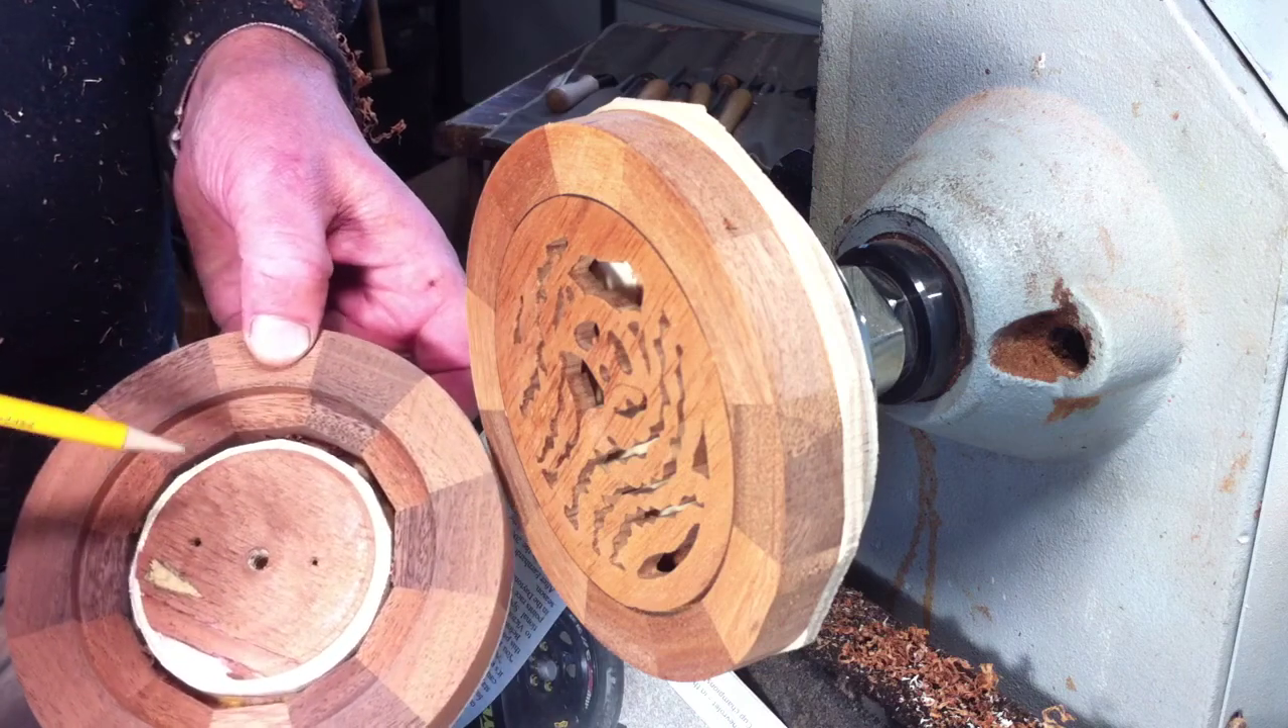I've put our top piece back on the lathe.